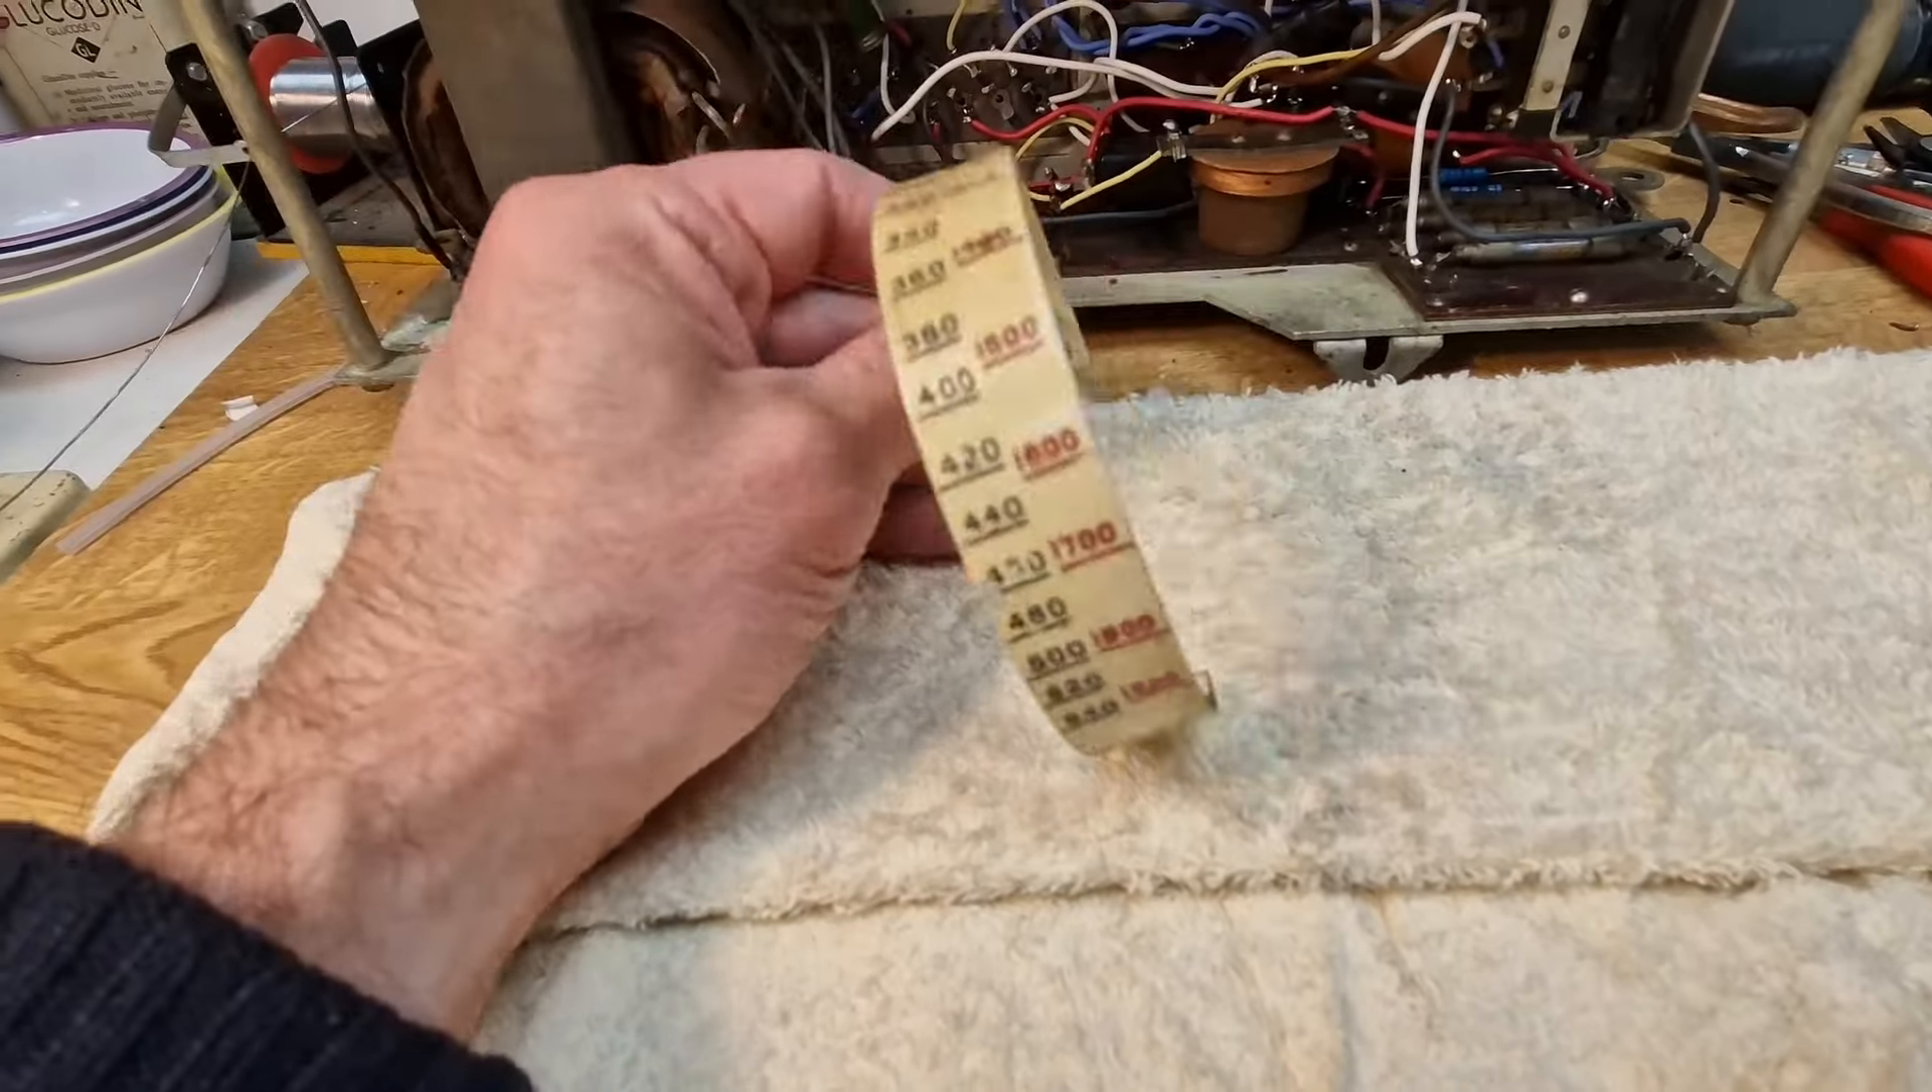I've got the celluloid frequency guide, if you like, the dial off the front.